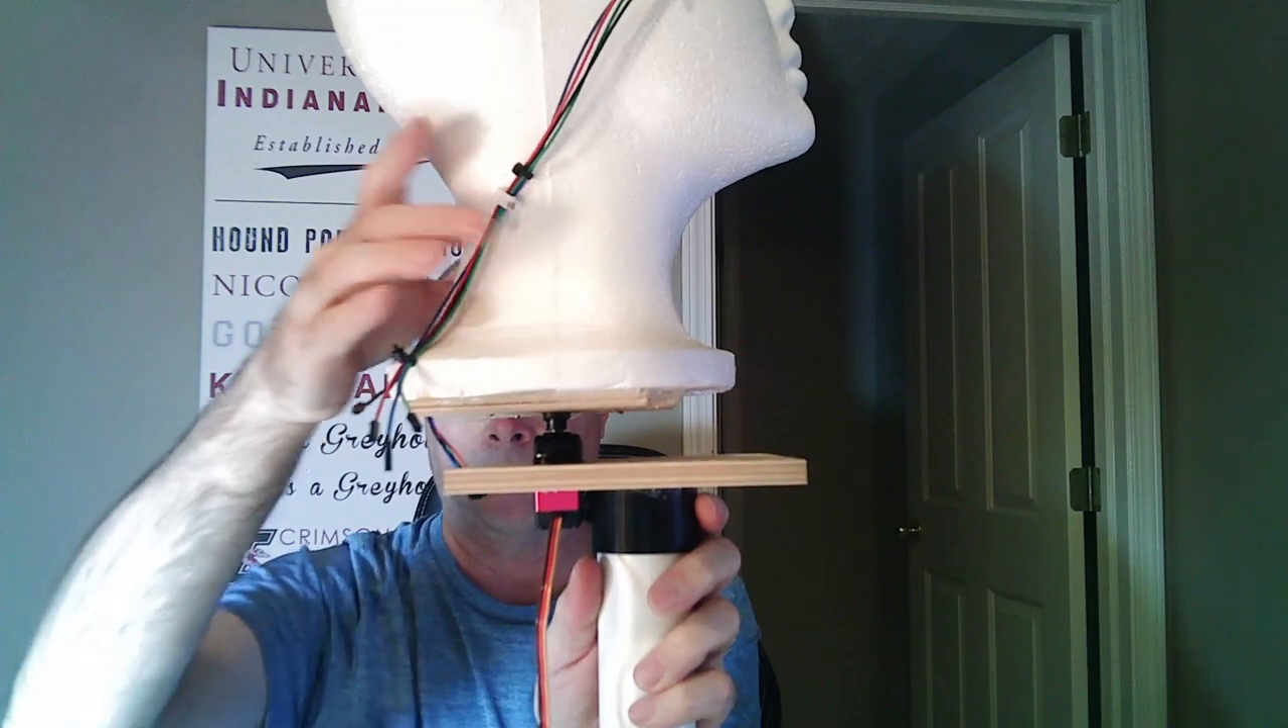And what happens is now our head just fits on top of the servo. But if you look at that, there's quite a bit of a gap there. And notice the head is wobbly.